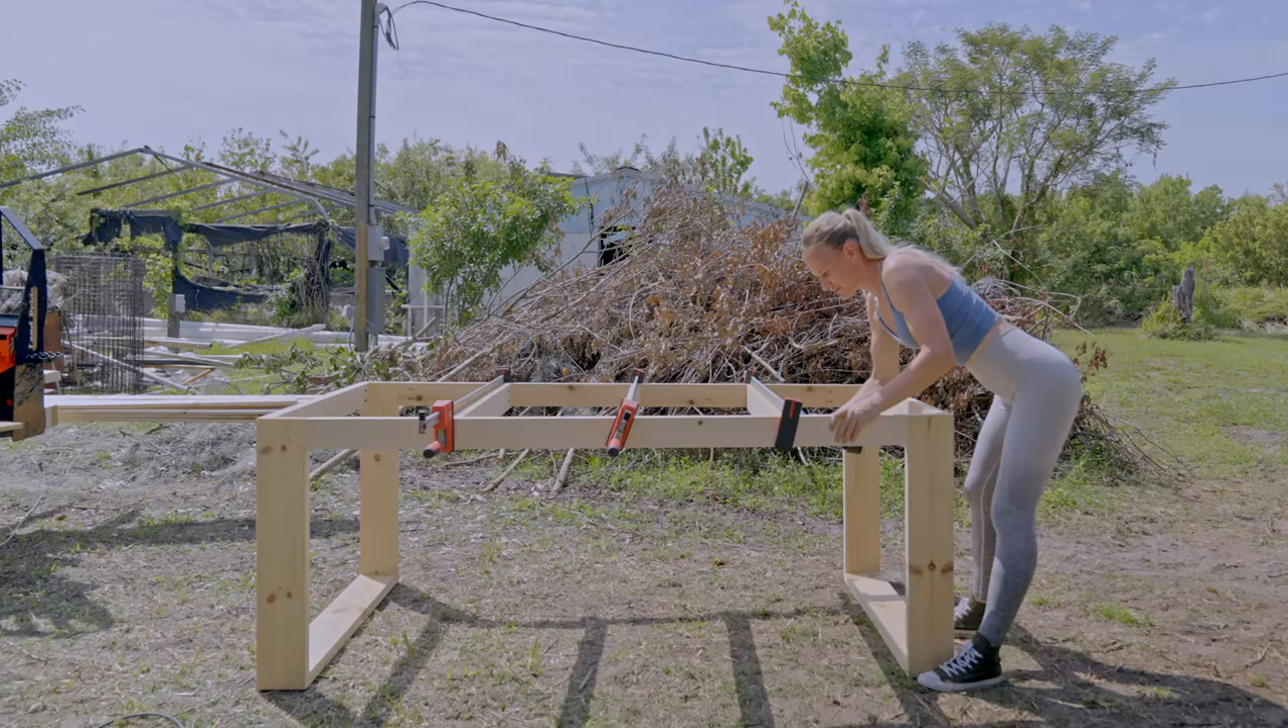This is the base of one of the small benches. I also added two more reinforcement pieces in the middle to make the structure more sturdy.